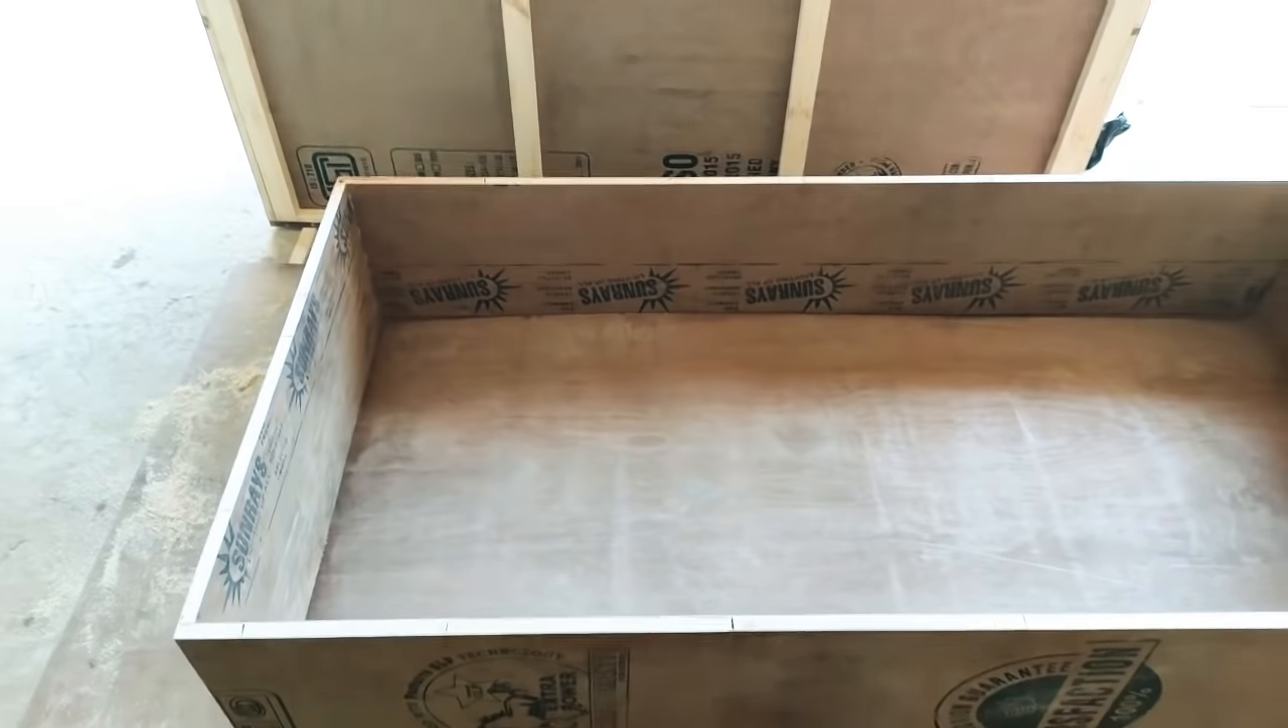यह देखो अंदर वाली प्लाई है जो यह लग चुकी है।